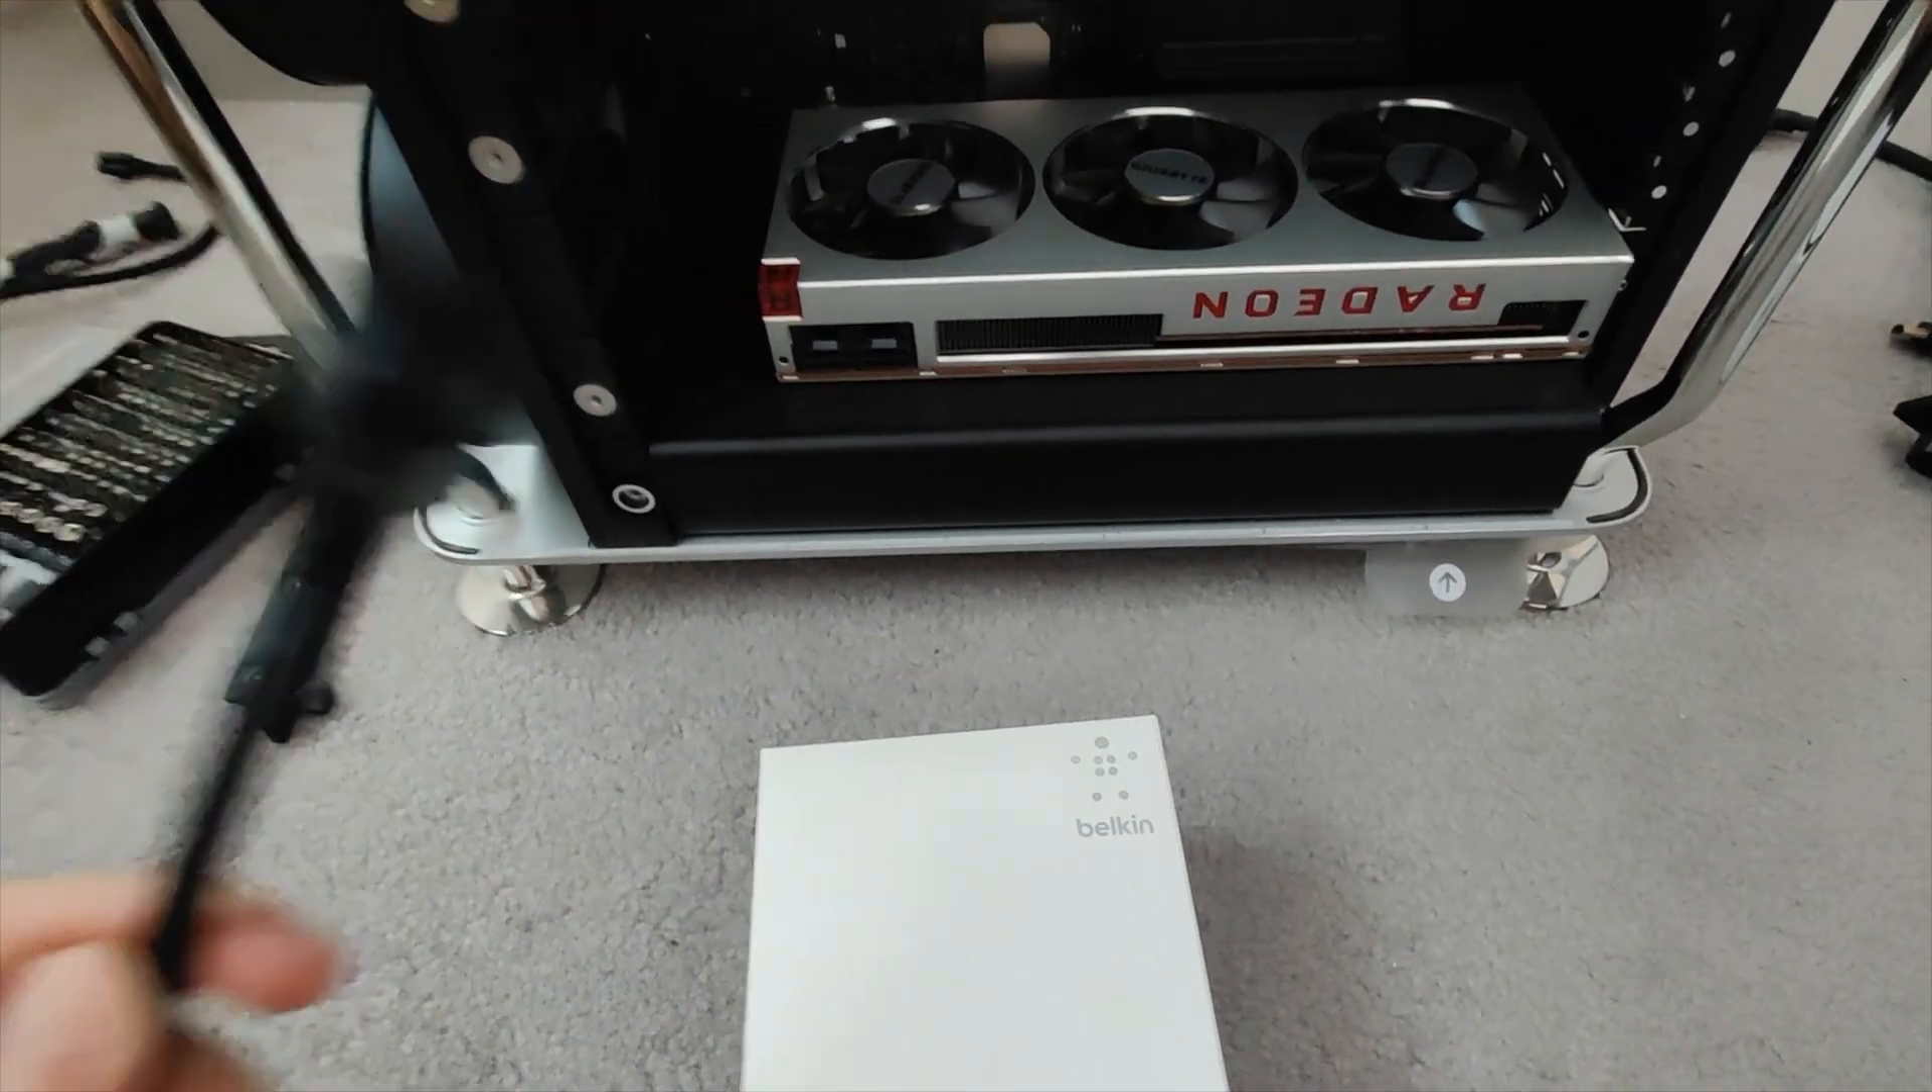Luckily enough this Radeon 7 Pro fits in the machine.